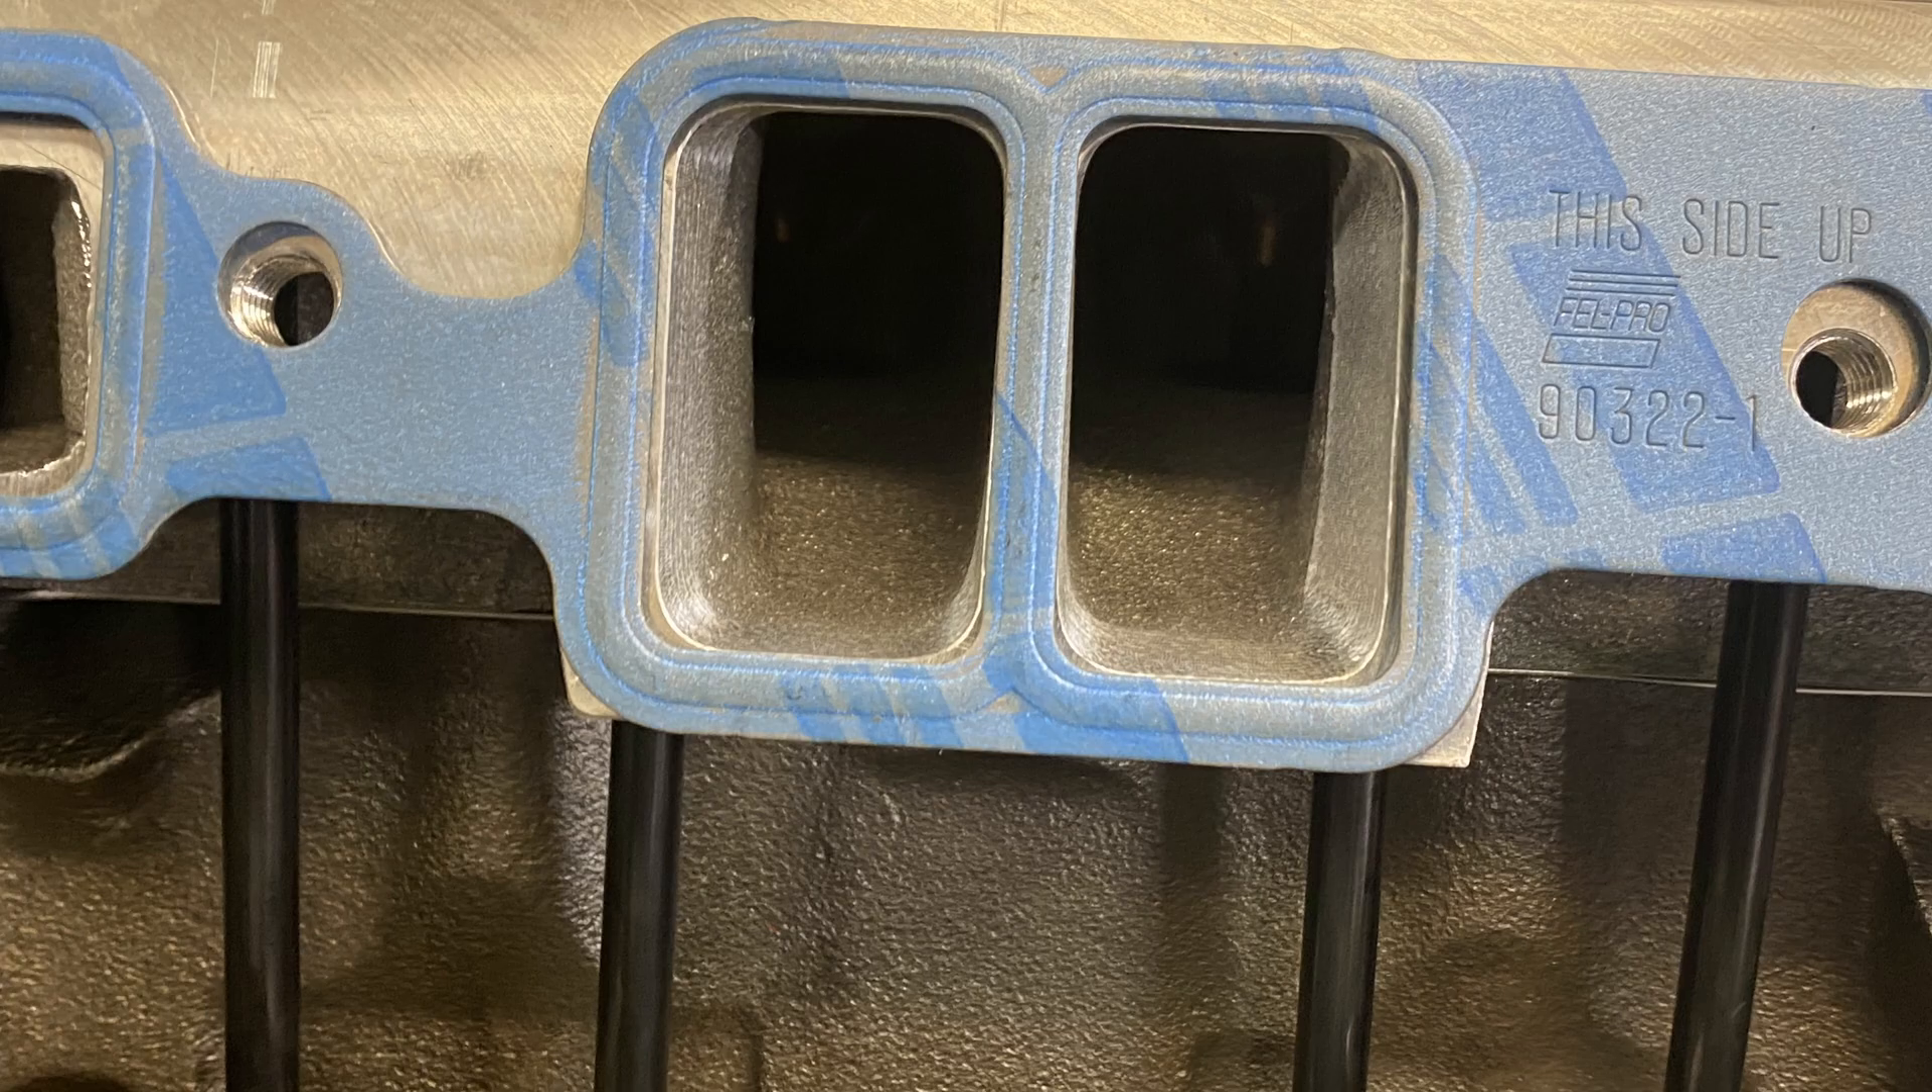The intake gasket actually matches really nicely to the to the intake ports.